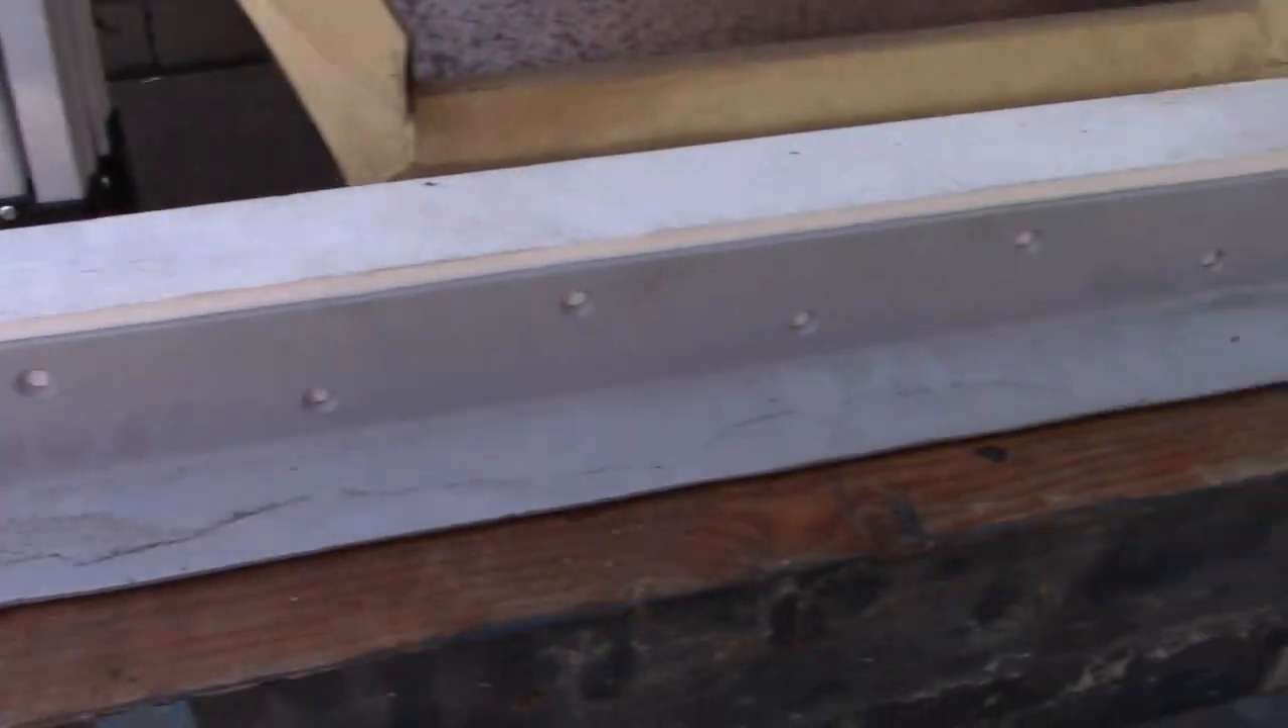The sill reinforcement braces that I made, I since cleaned them up, and now I'm holding them on with carriage bolts all around.